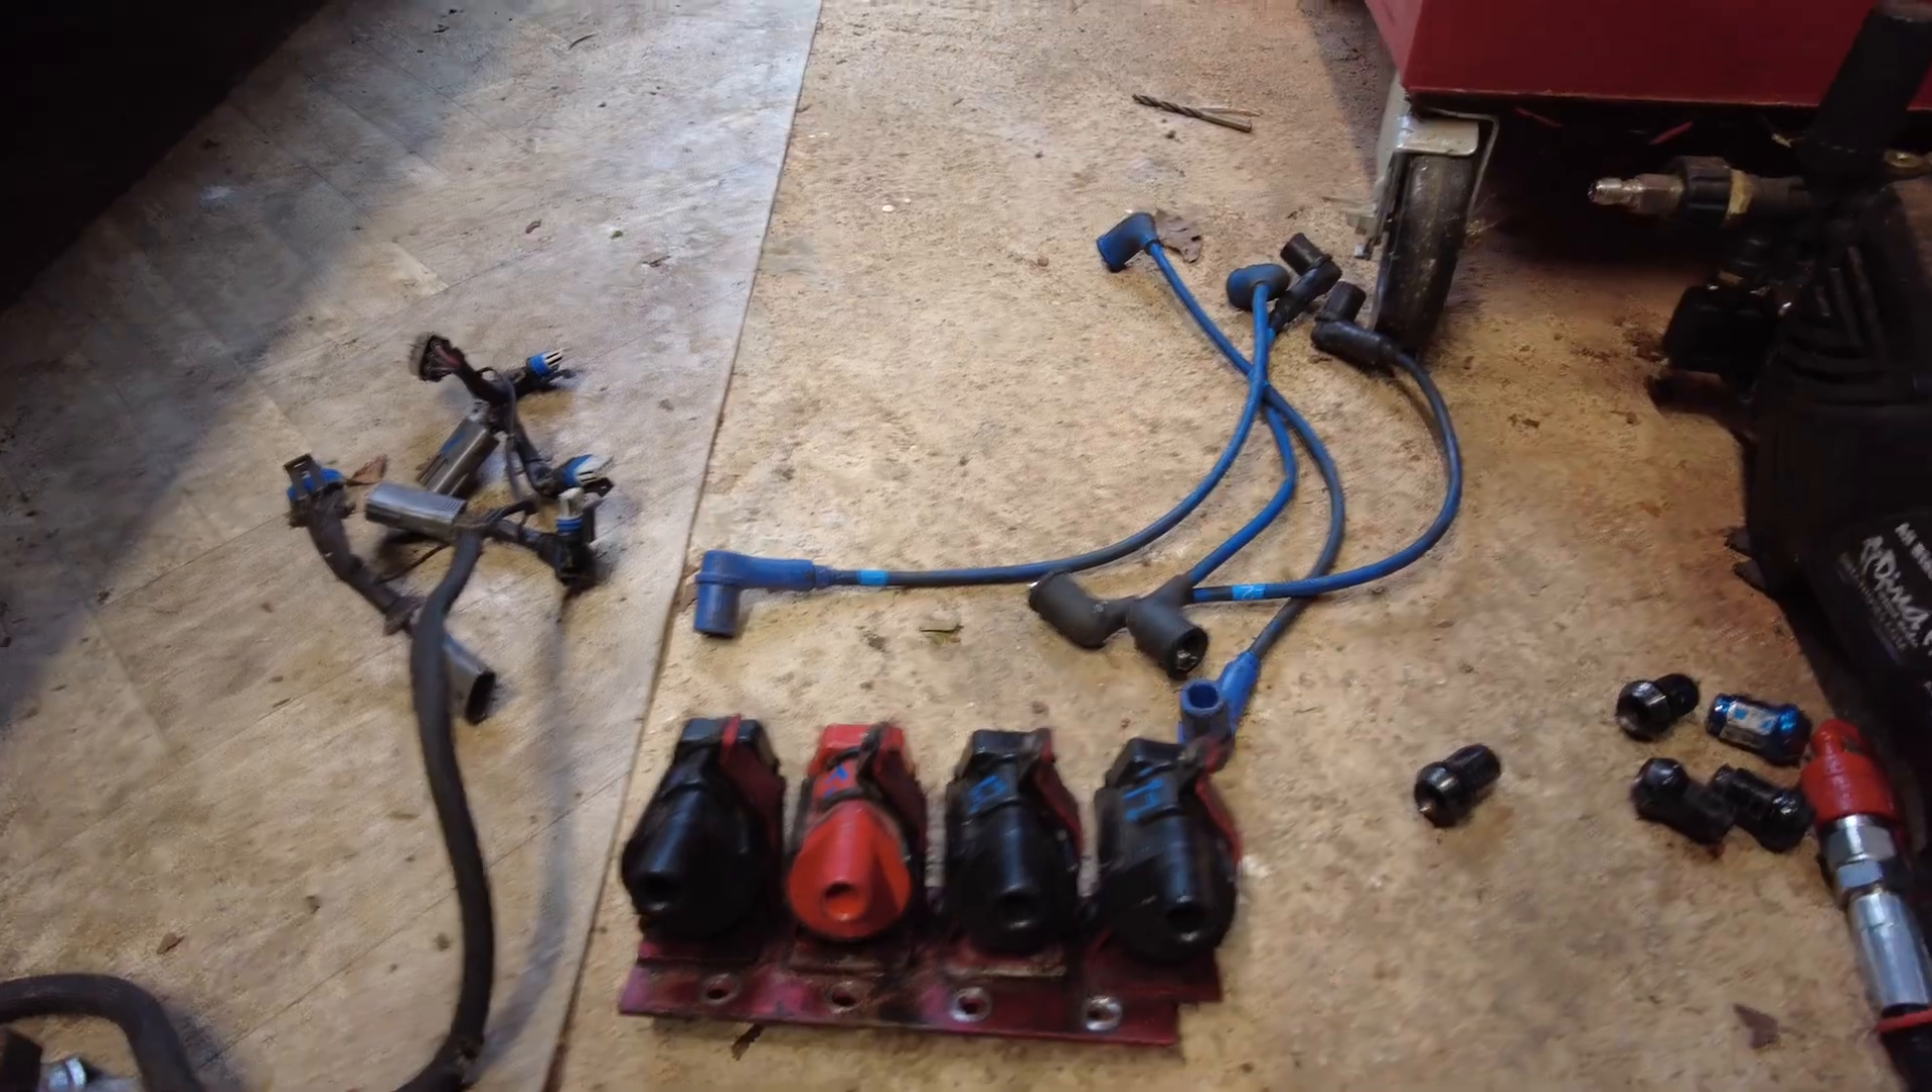Here is the D585 system all taken off. So these are the coils.